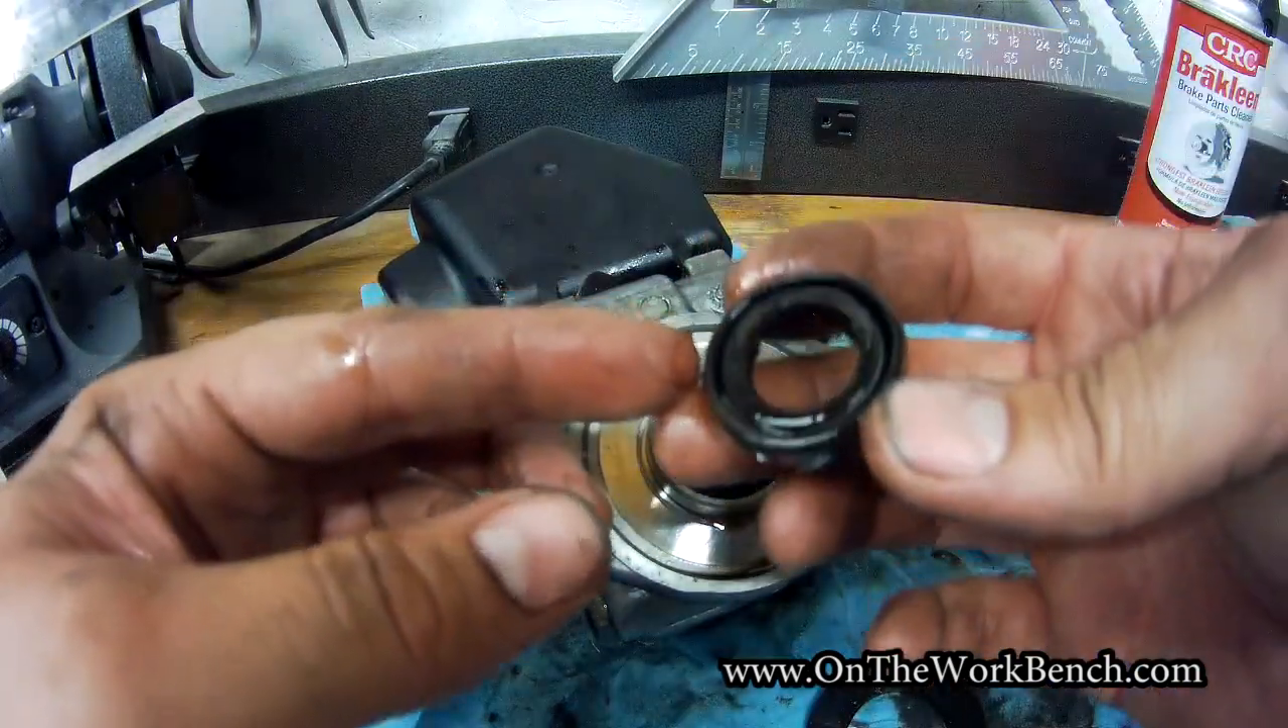With some careful picking and prying. I got the seal out.